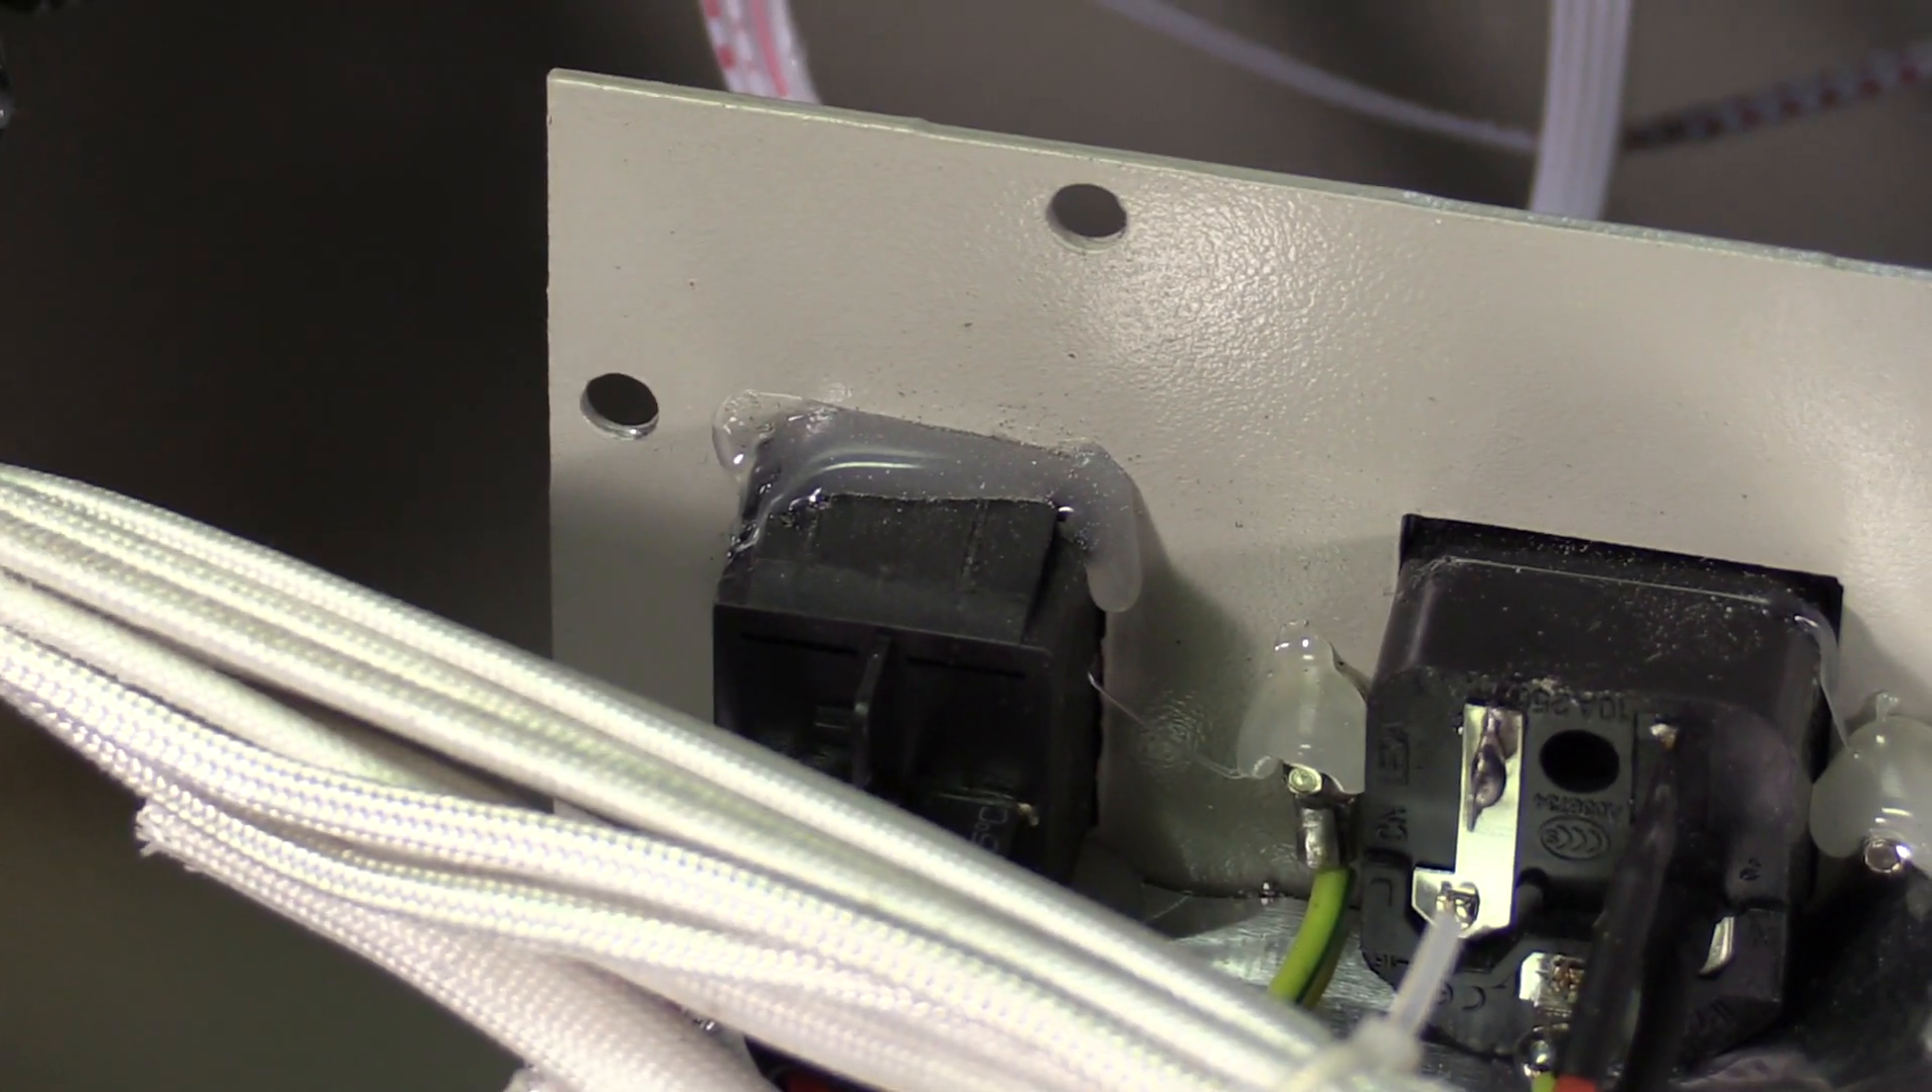Also, the power switch is secured with some hot snot.